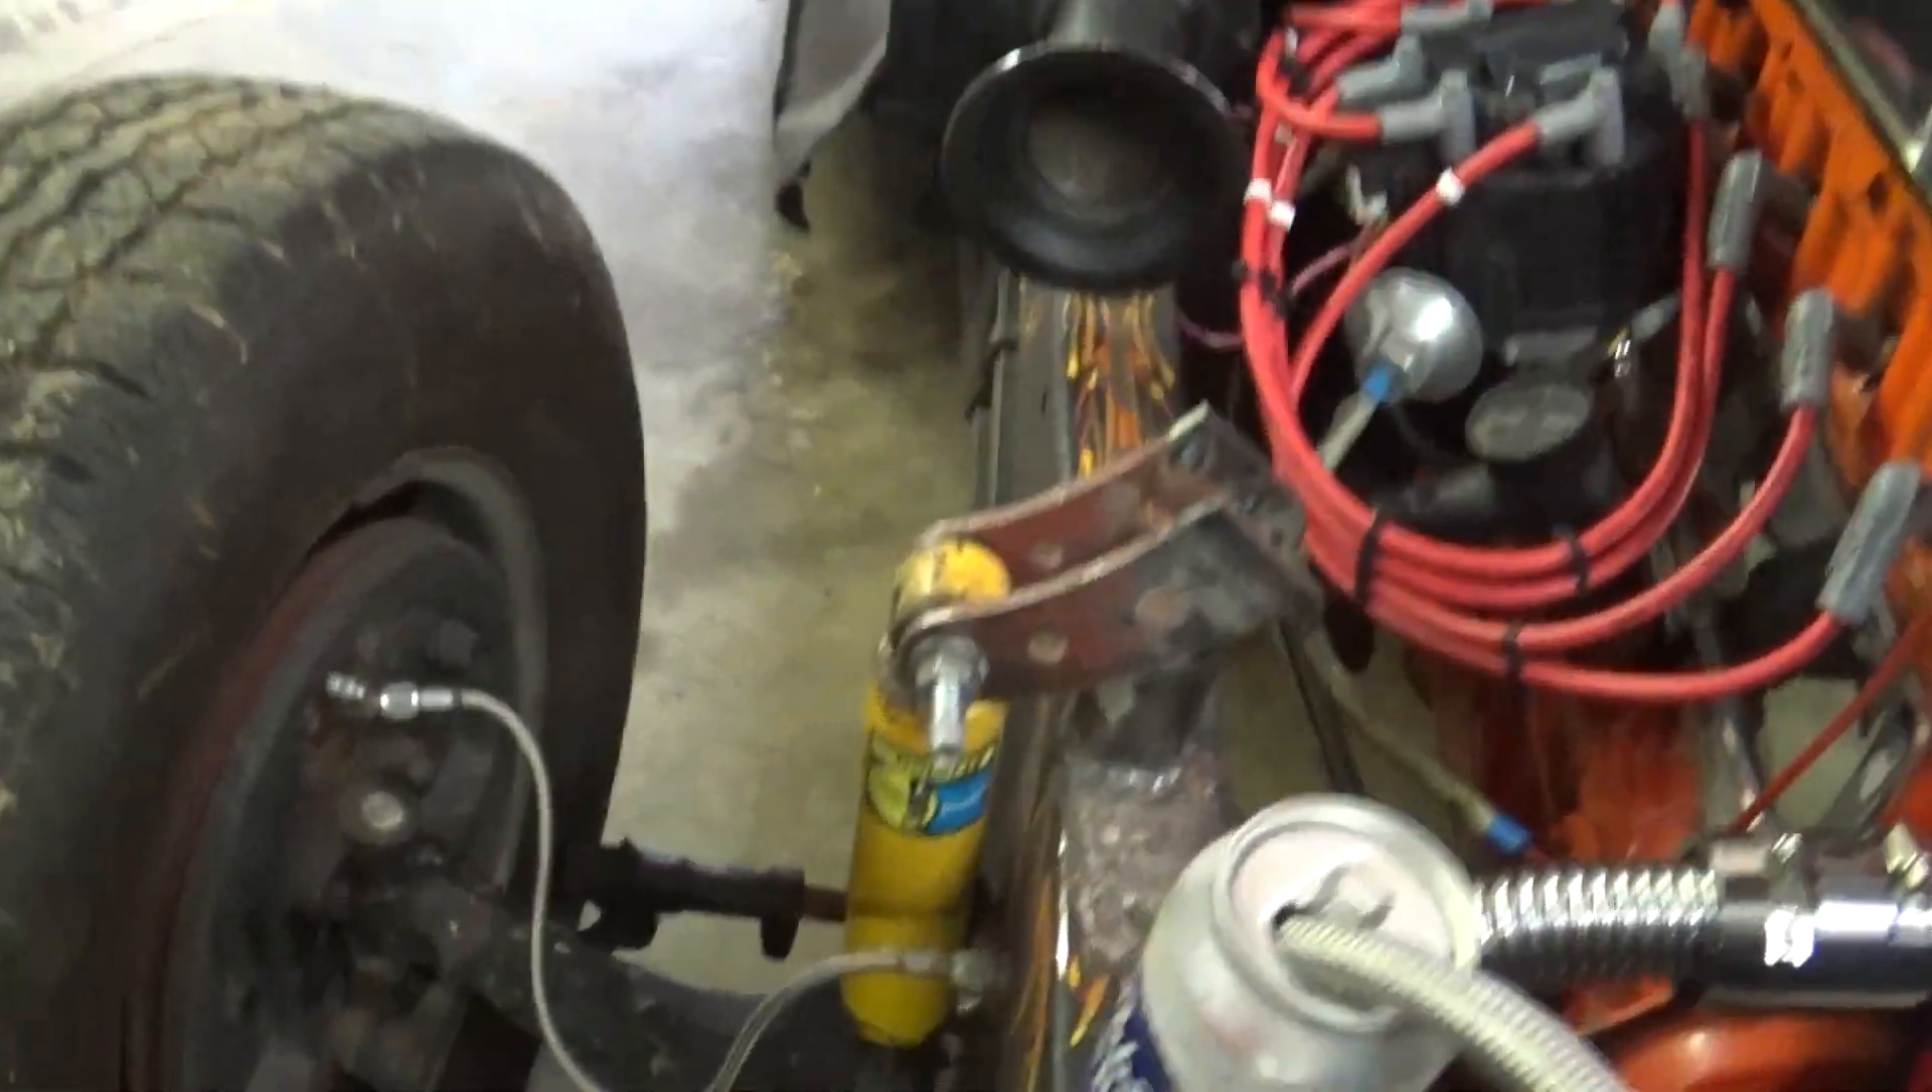I got the shocks mounted back up.